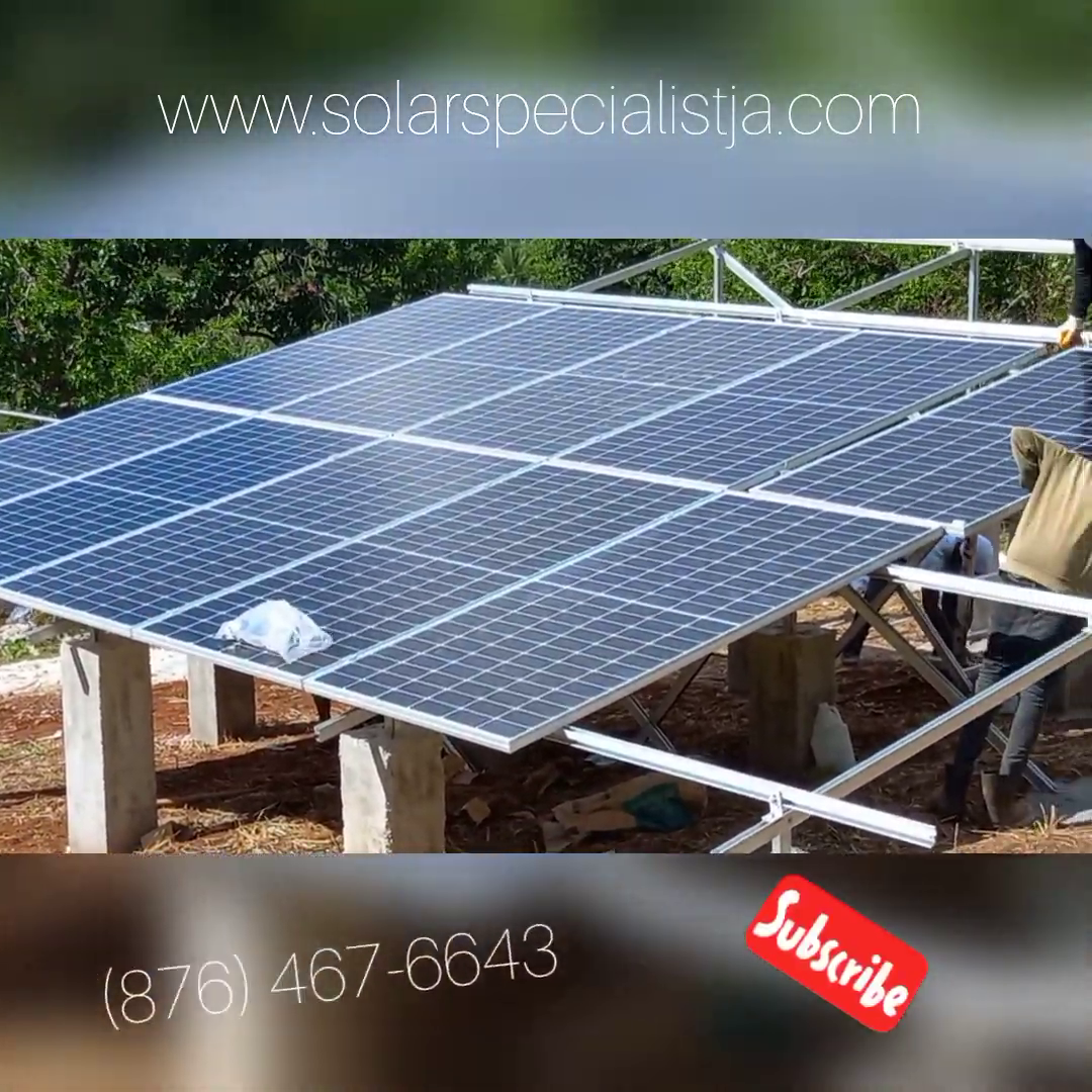We've got our first 10 panels down we've got another 8 to go.